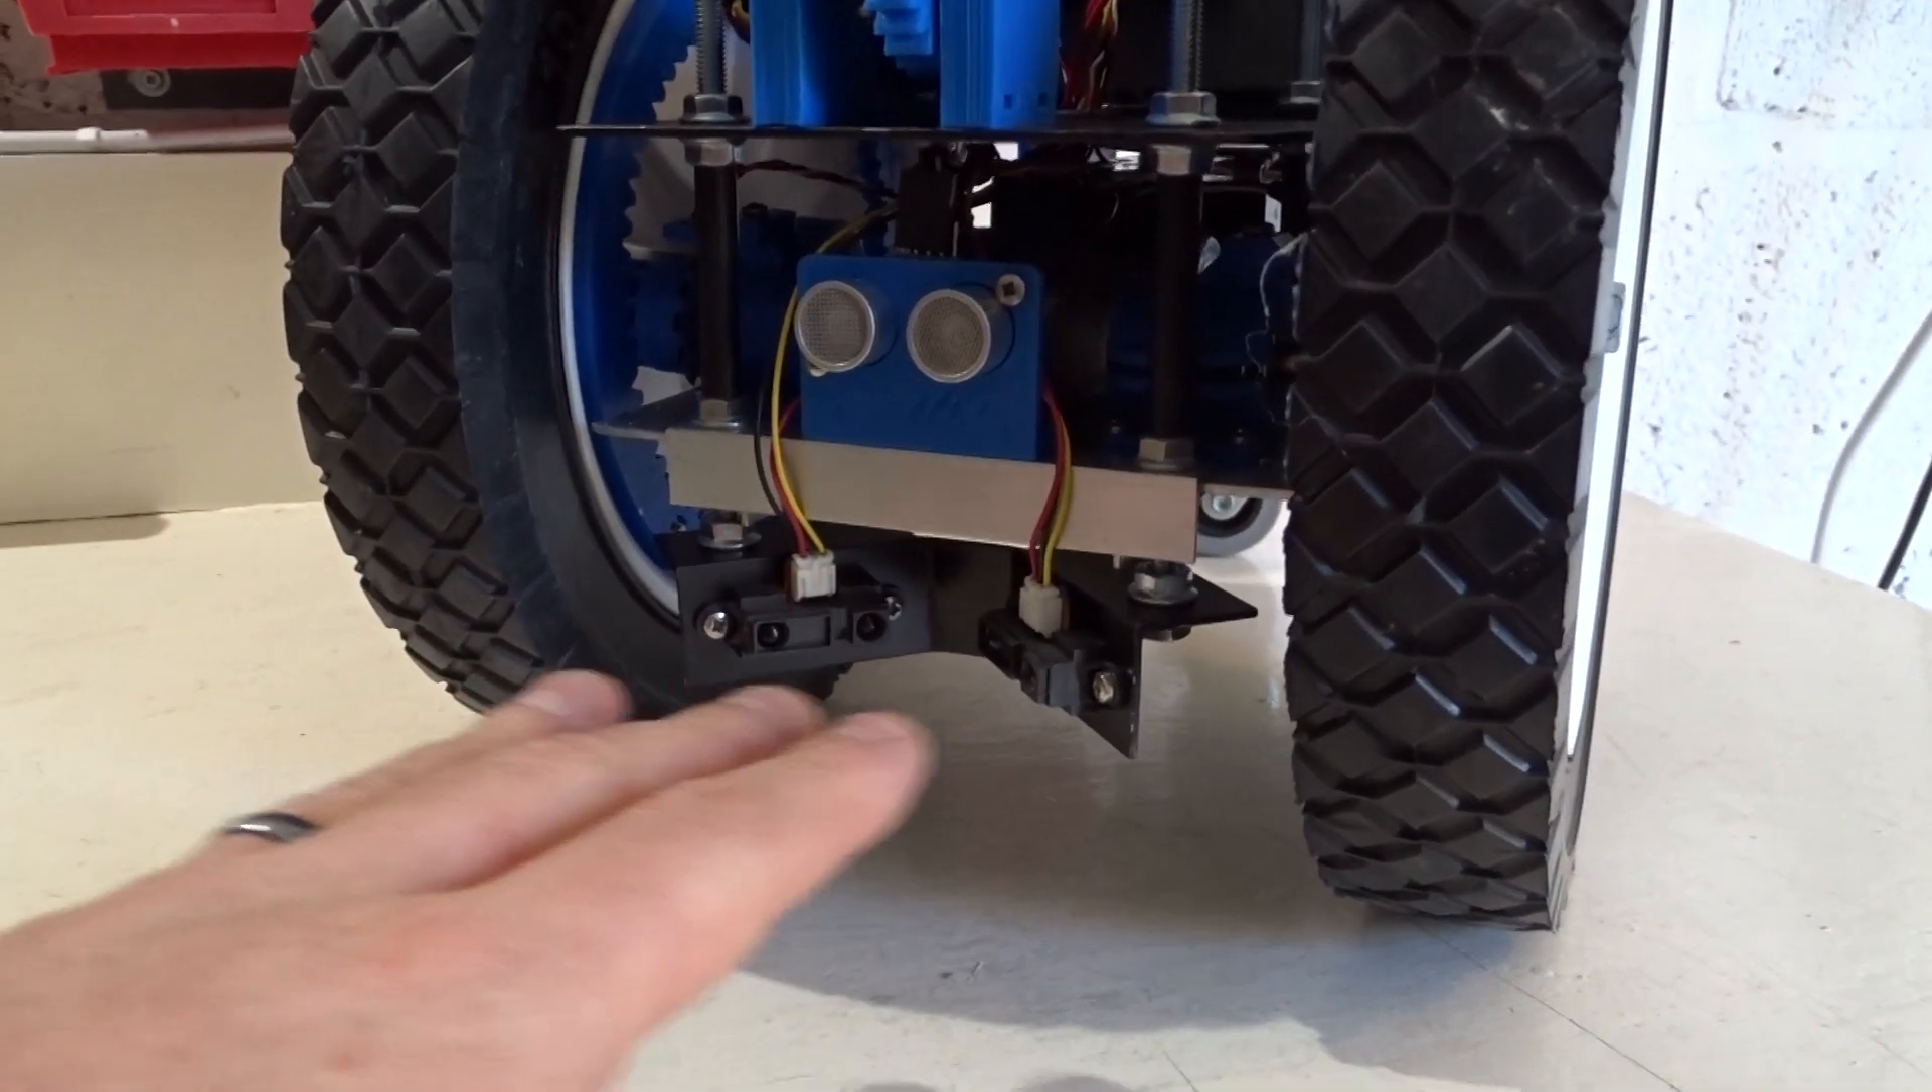I've made a new bracket for the IR sensors. As described. They're both 45 degrees. Pointing out from the front of the robot.